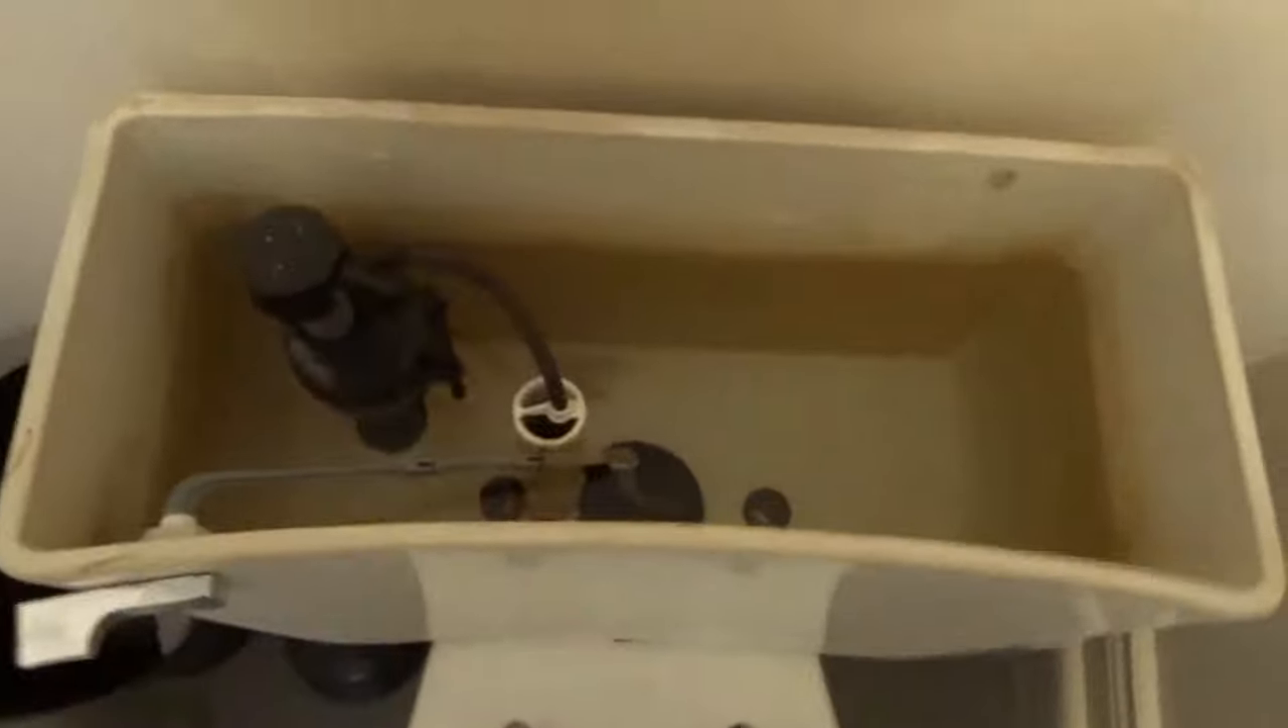I've removed the lid so now we can see the inside of the toilet tank I should have said.